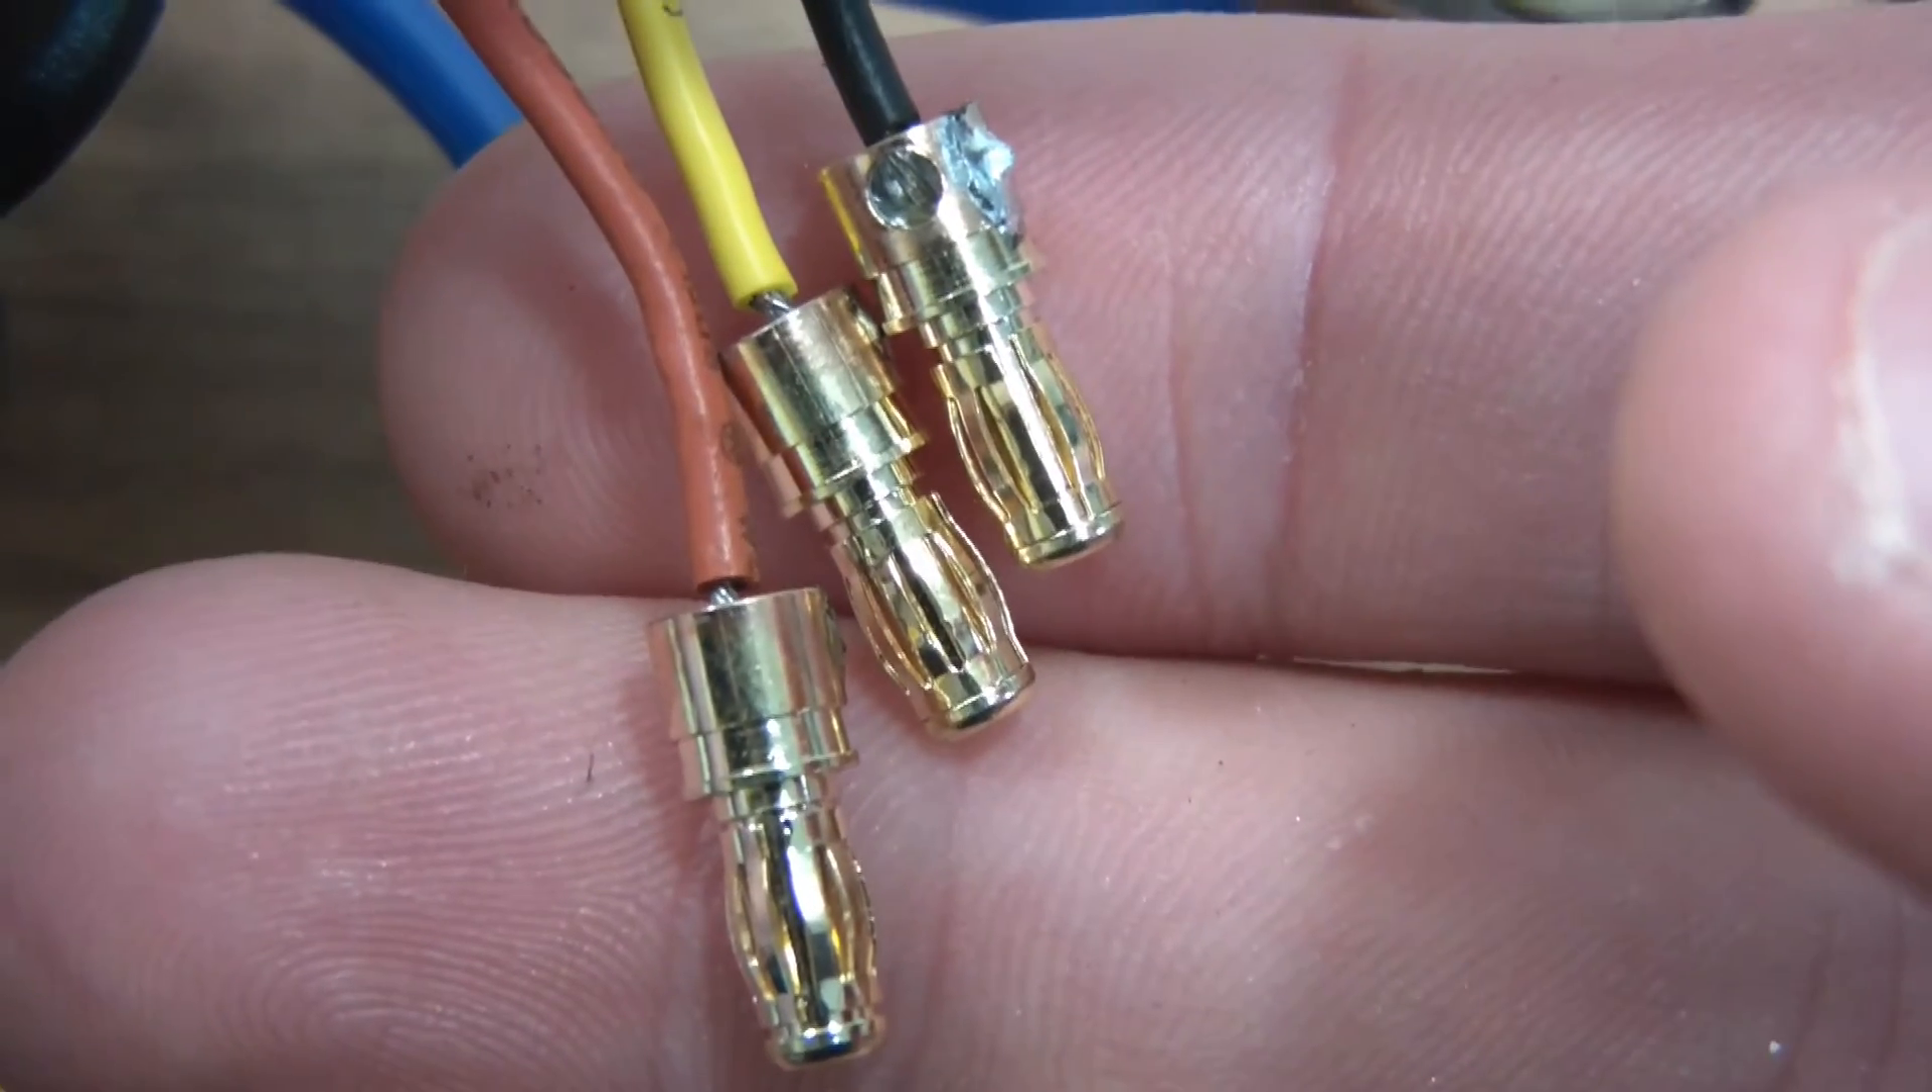So I've got the three connectors connected now.